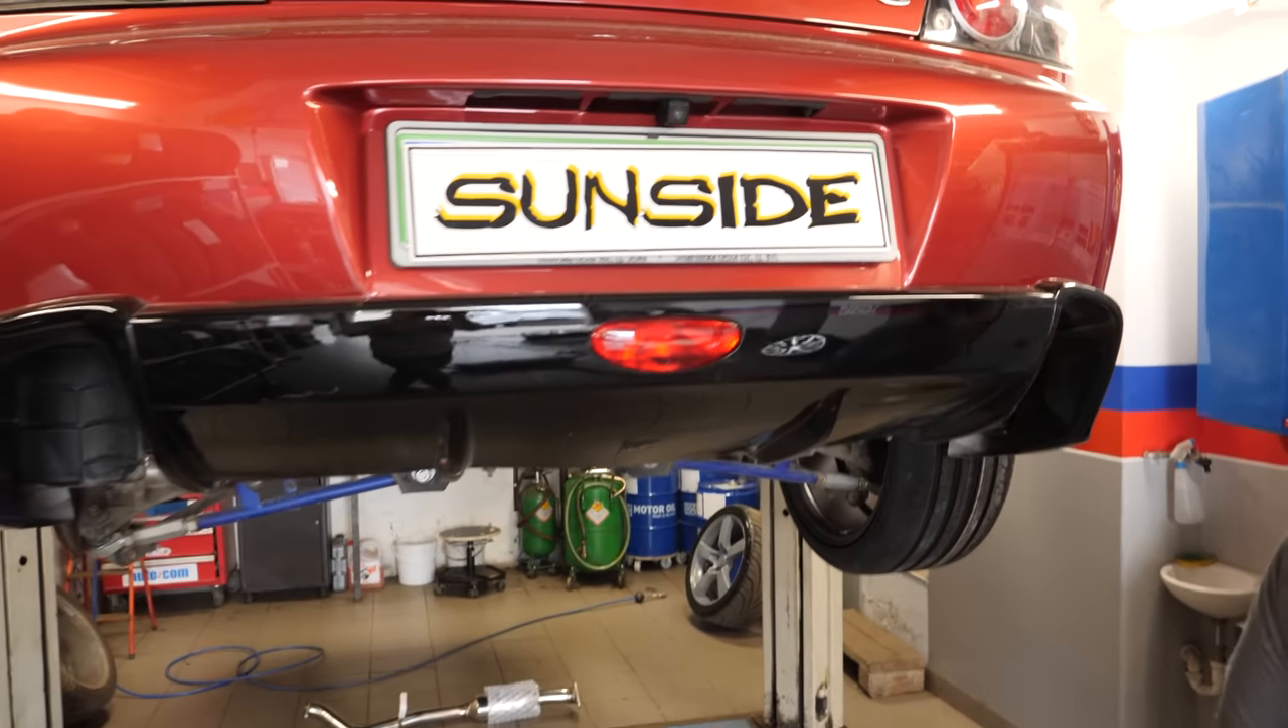Alright, the fog light is now in place and I have to say that it looks pretty darn good.